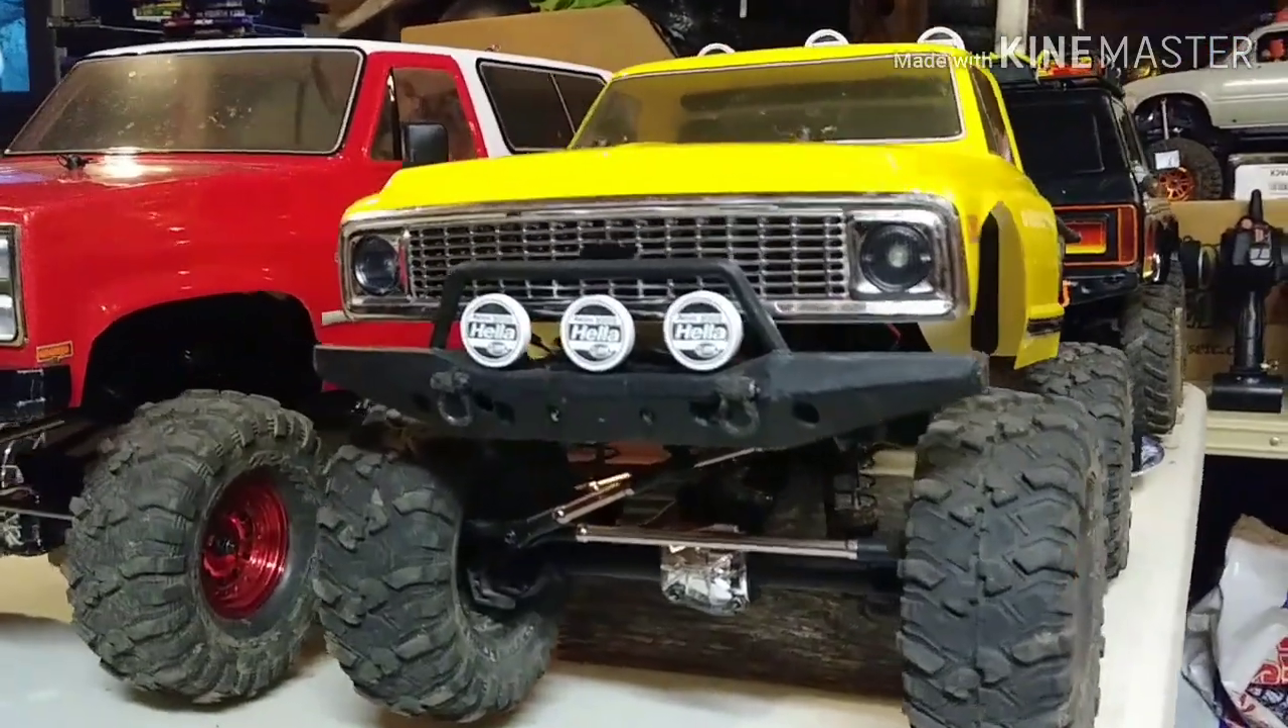We've got the body sitting on the truck.